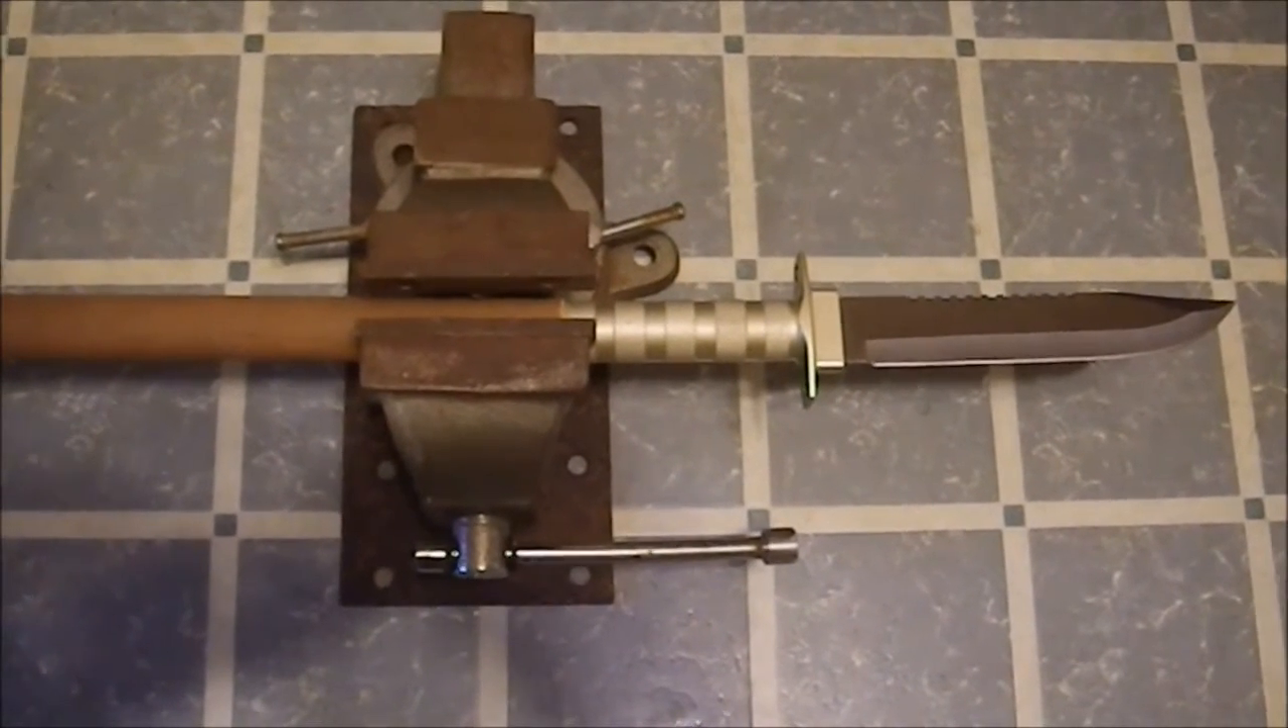So there we have the knife on the pole in place.